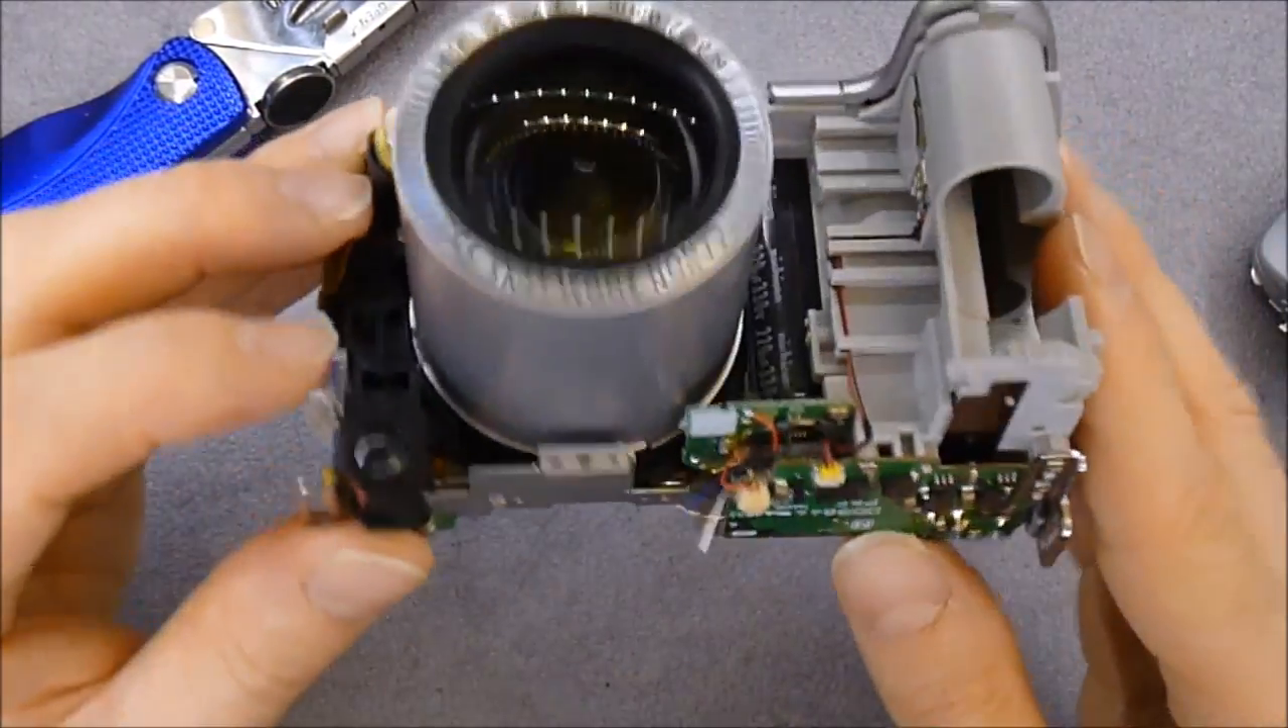And, here is the camera almost naked.